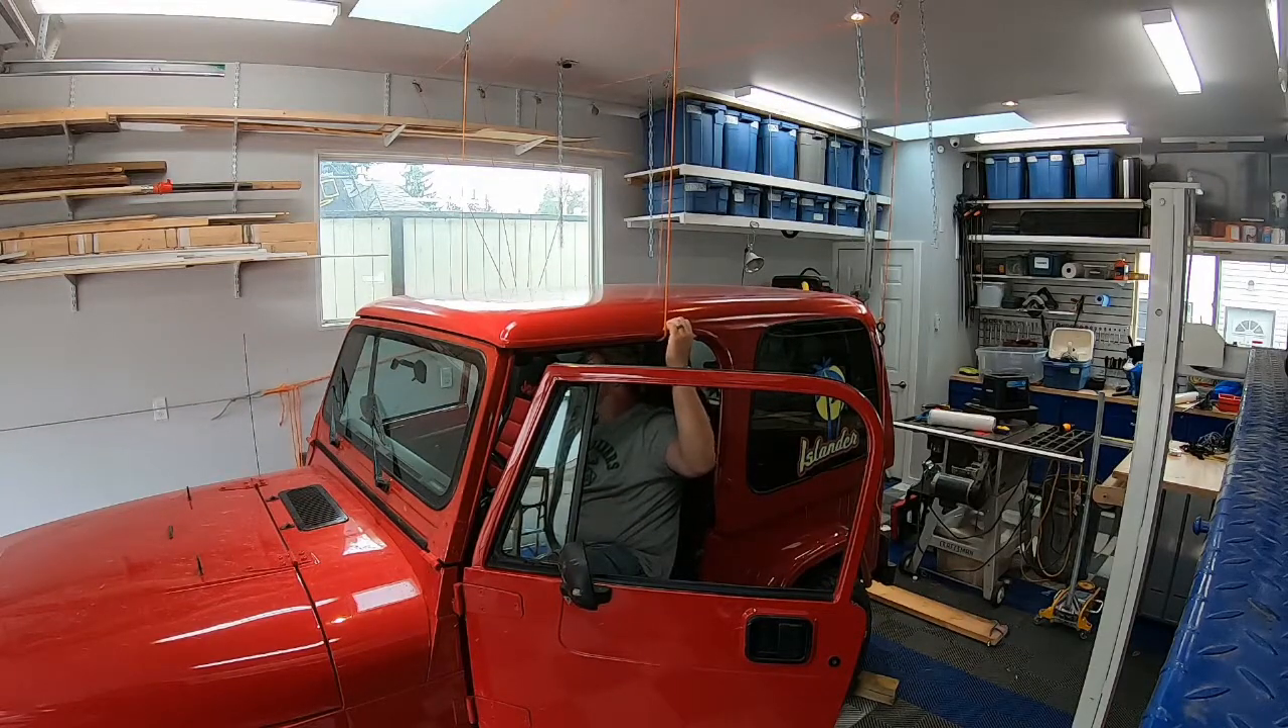Help it into place with your hand just to make sure it goes into the right spot and then boom your roof is then back on.